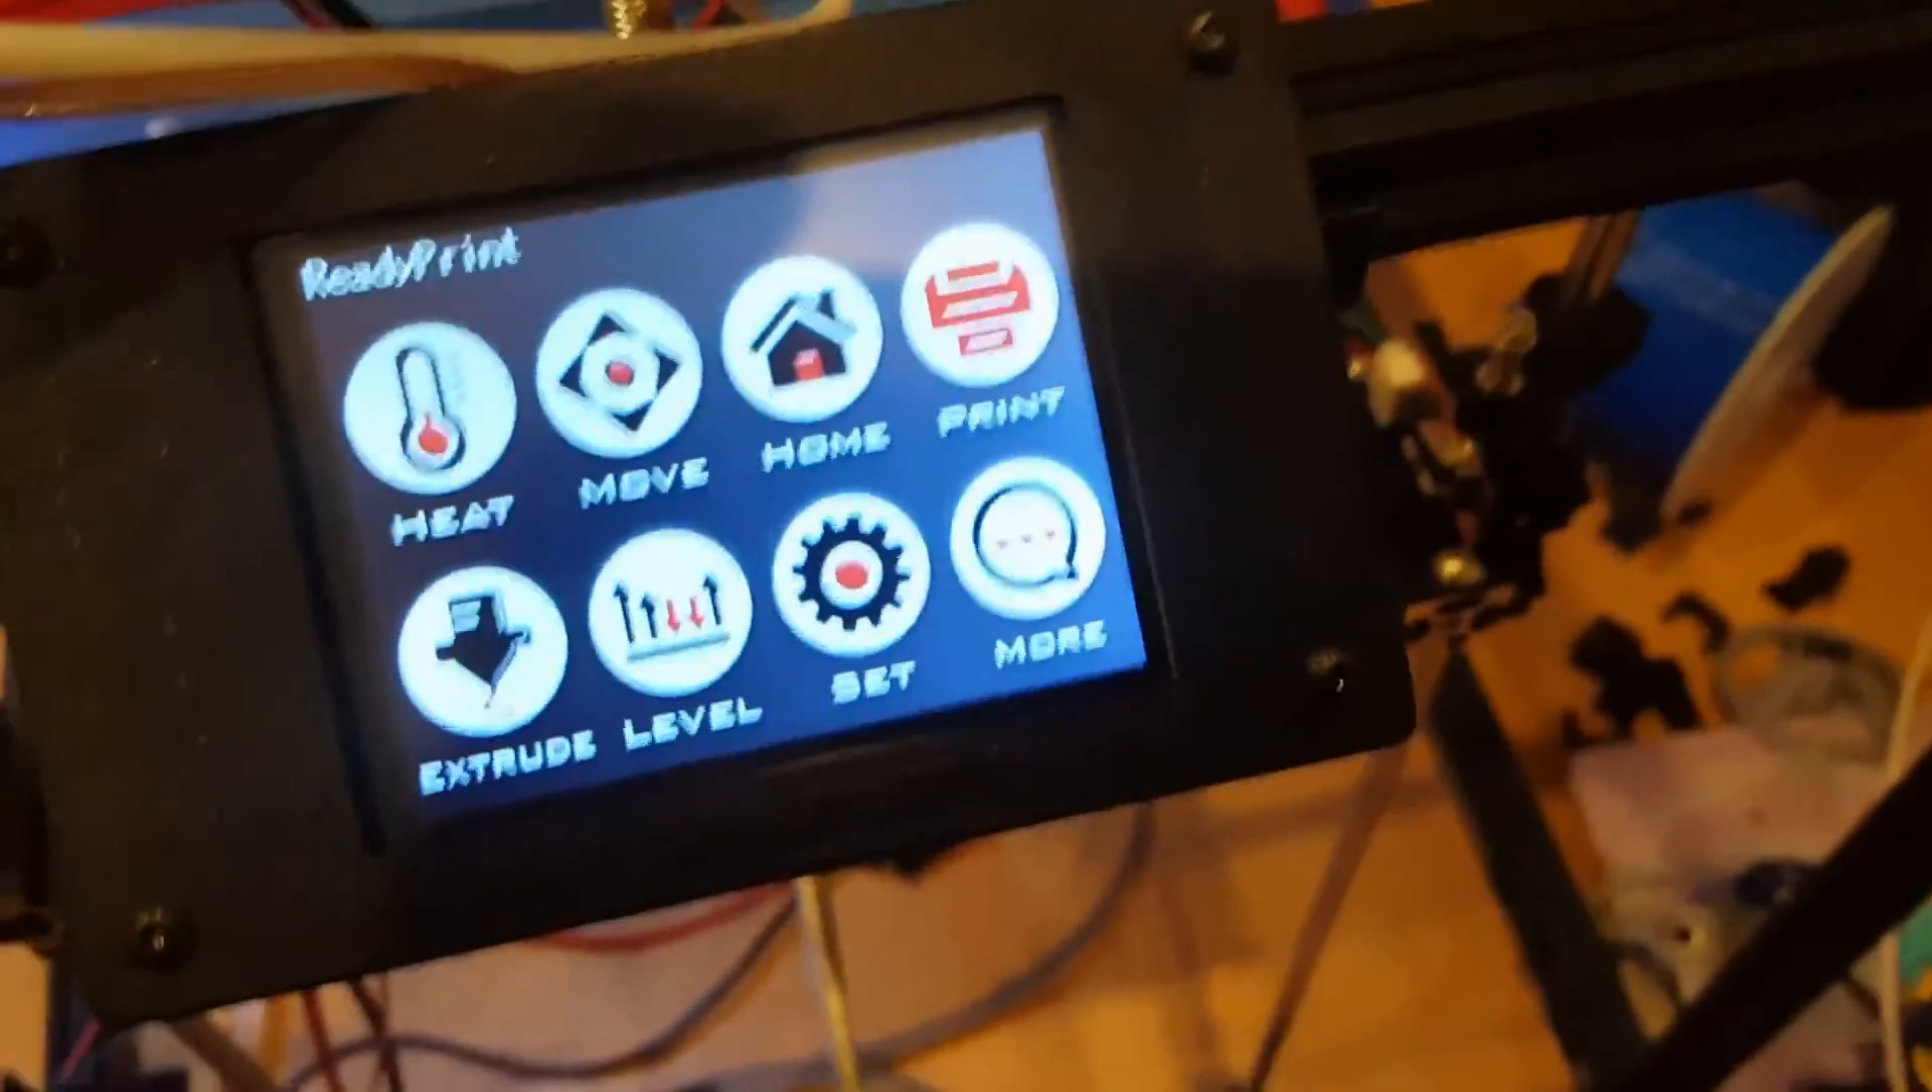And one more thing actually just to show you guys i've mounted the display so i can now print from SD card just like with my regular sized hypercube.